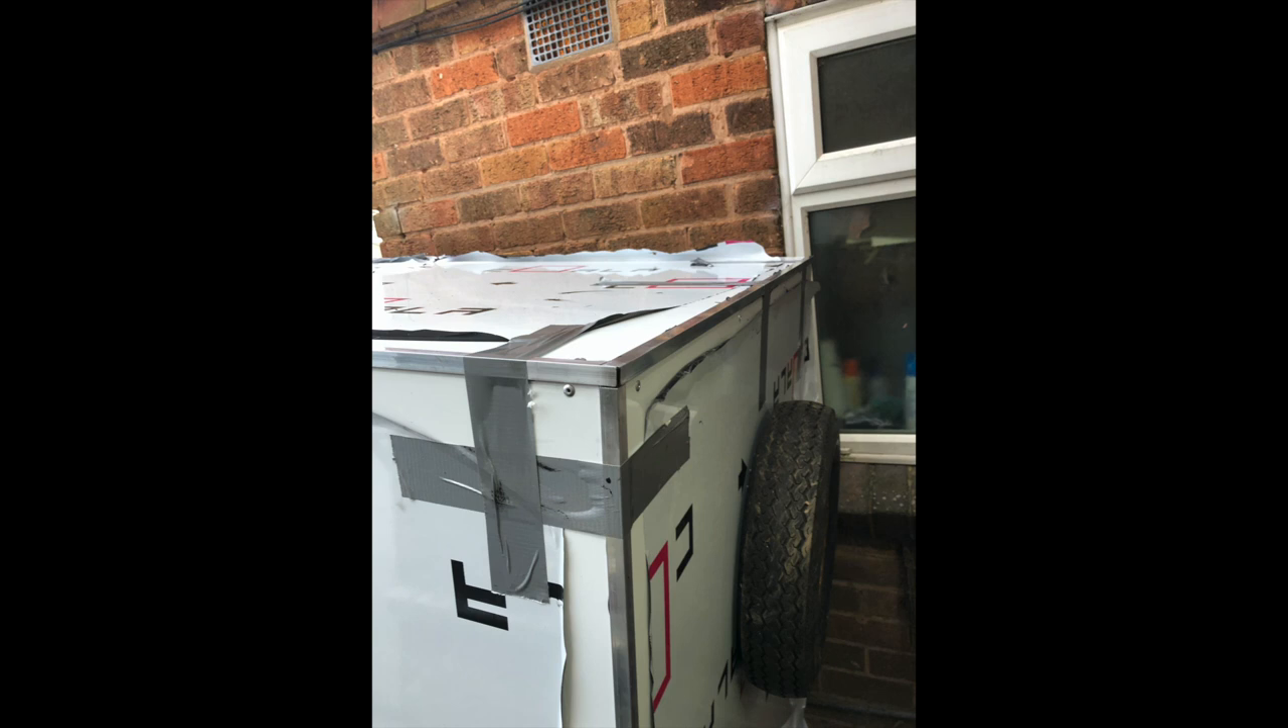And once all the aluminium siding was in place, I then glued aluminium angle over the corners to give that final finishing touch.